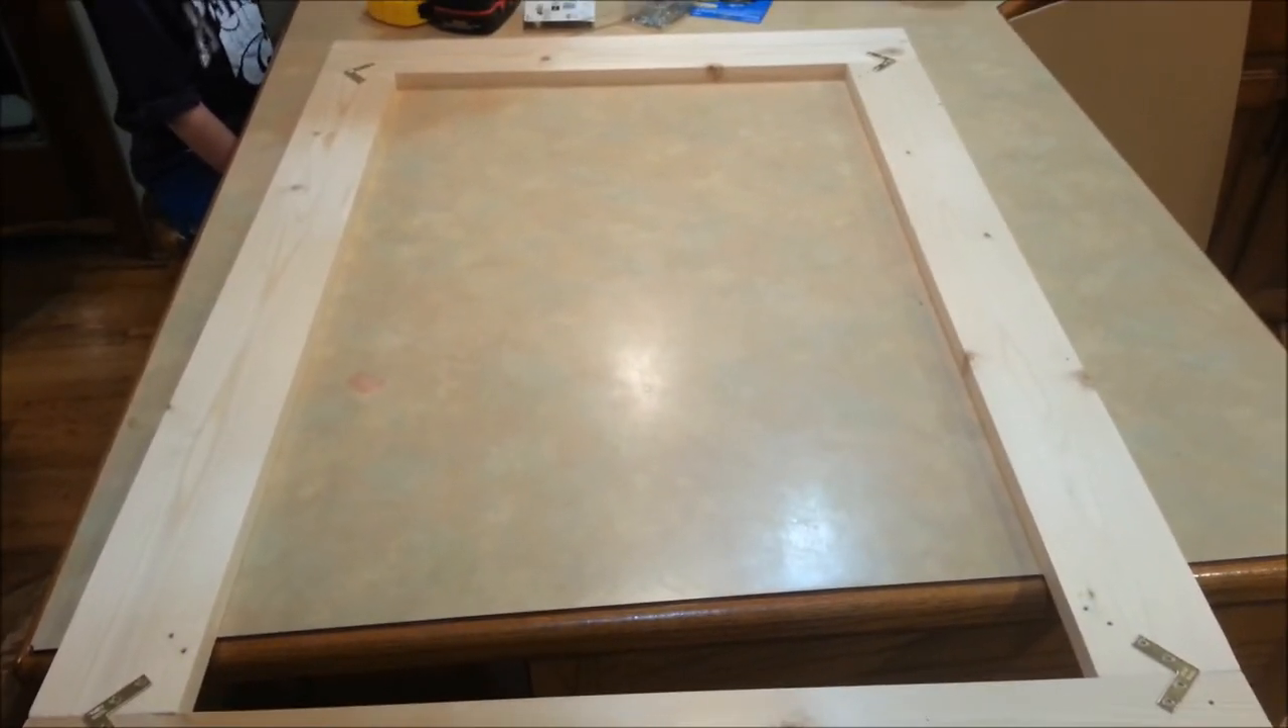The frame is done being put together.